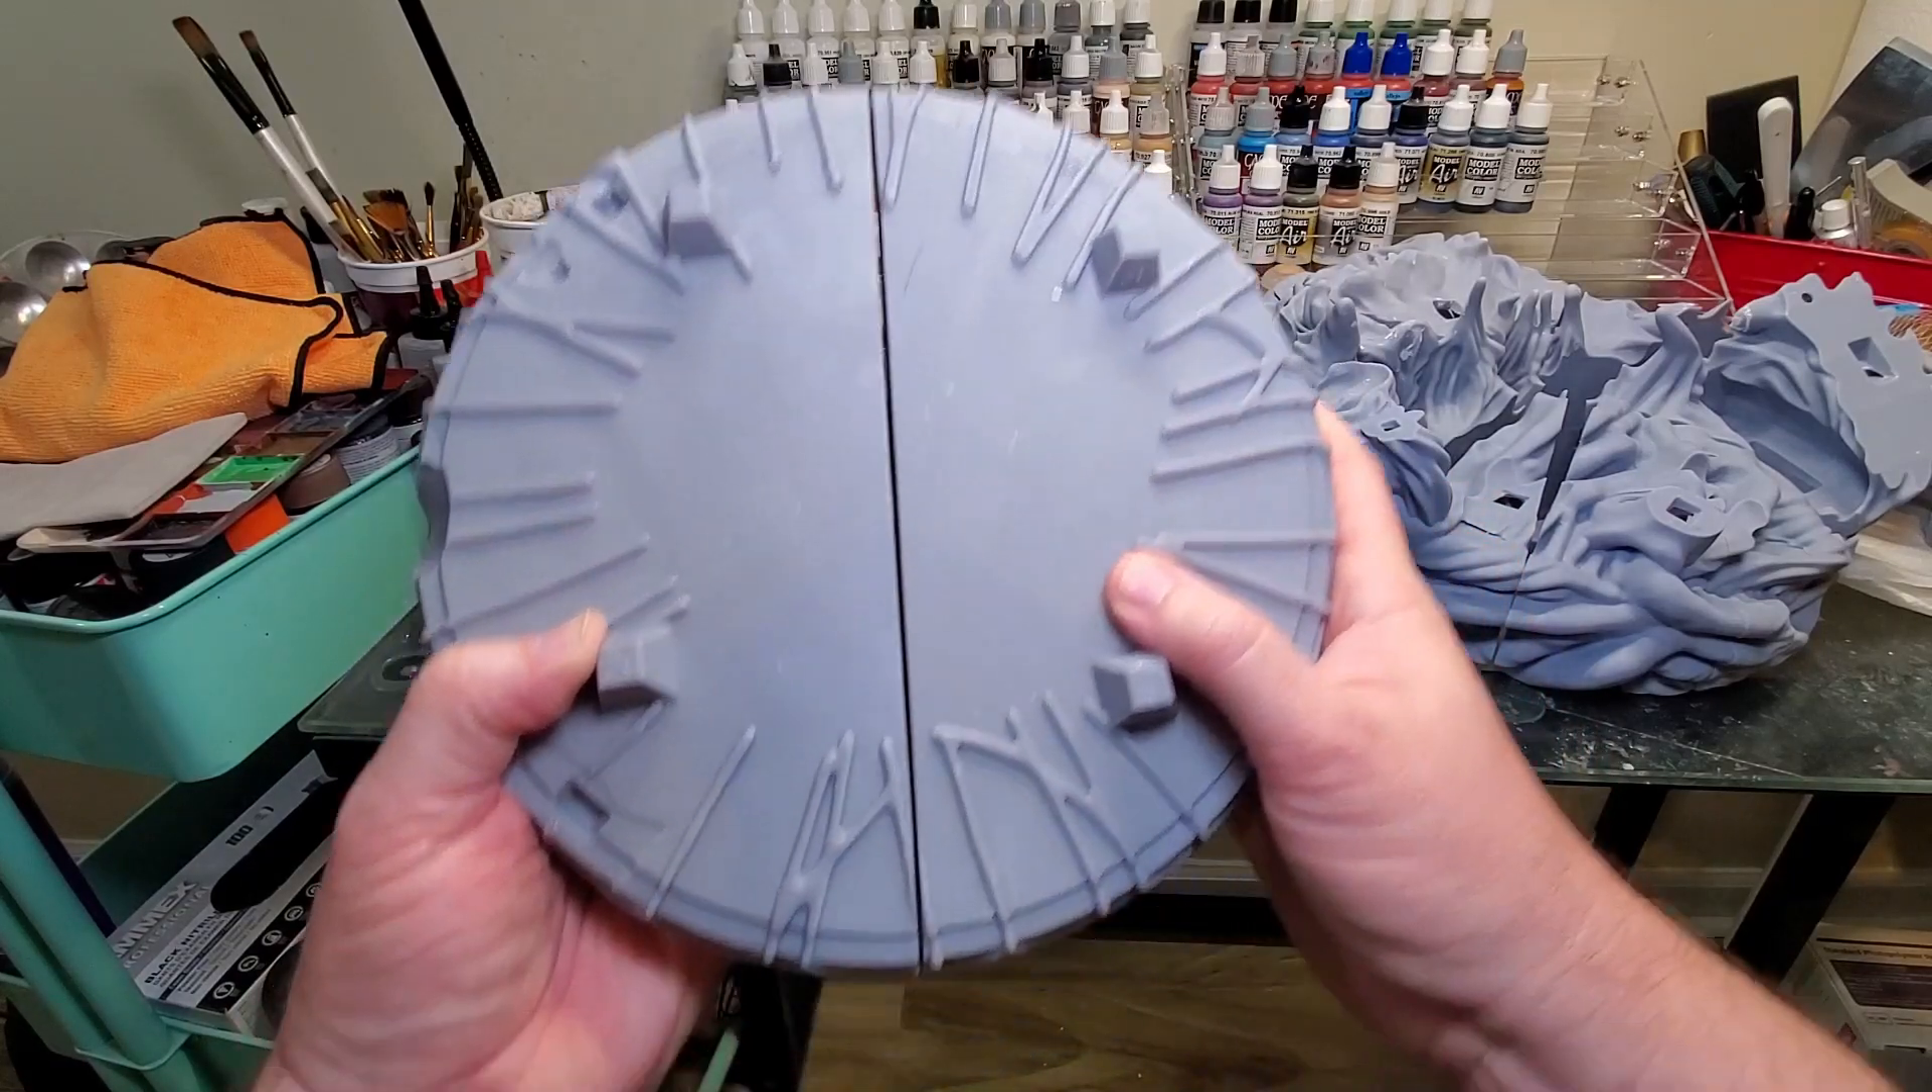And so there's no distortion there's a minimal seam line right there and a lot of that in the middle I won't even have to fill anyway because I have this other base going on top.